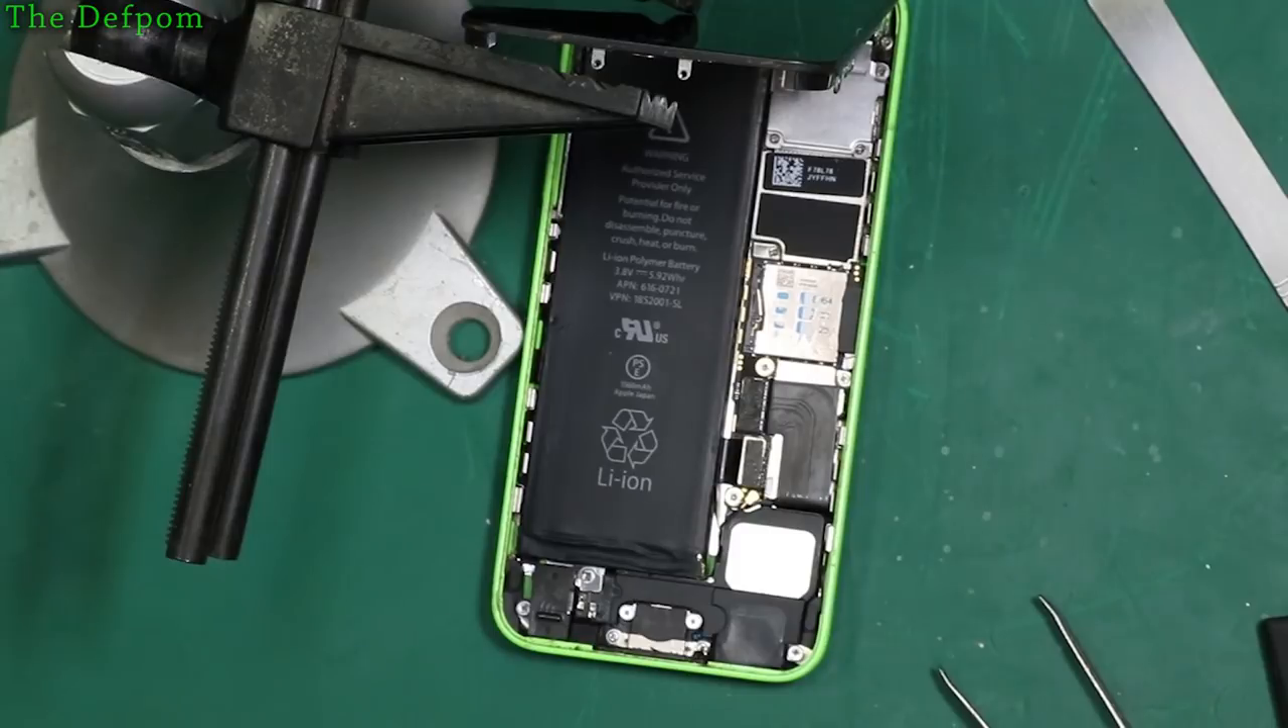I think that's in. The battery is definitely in.